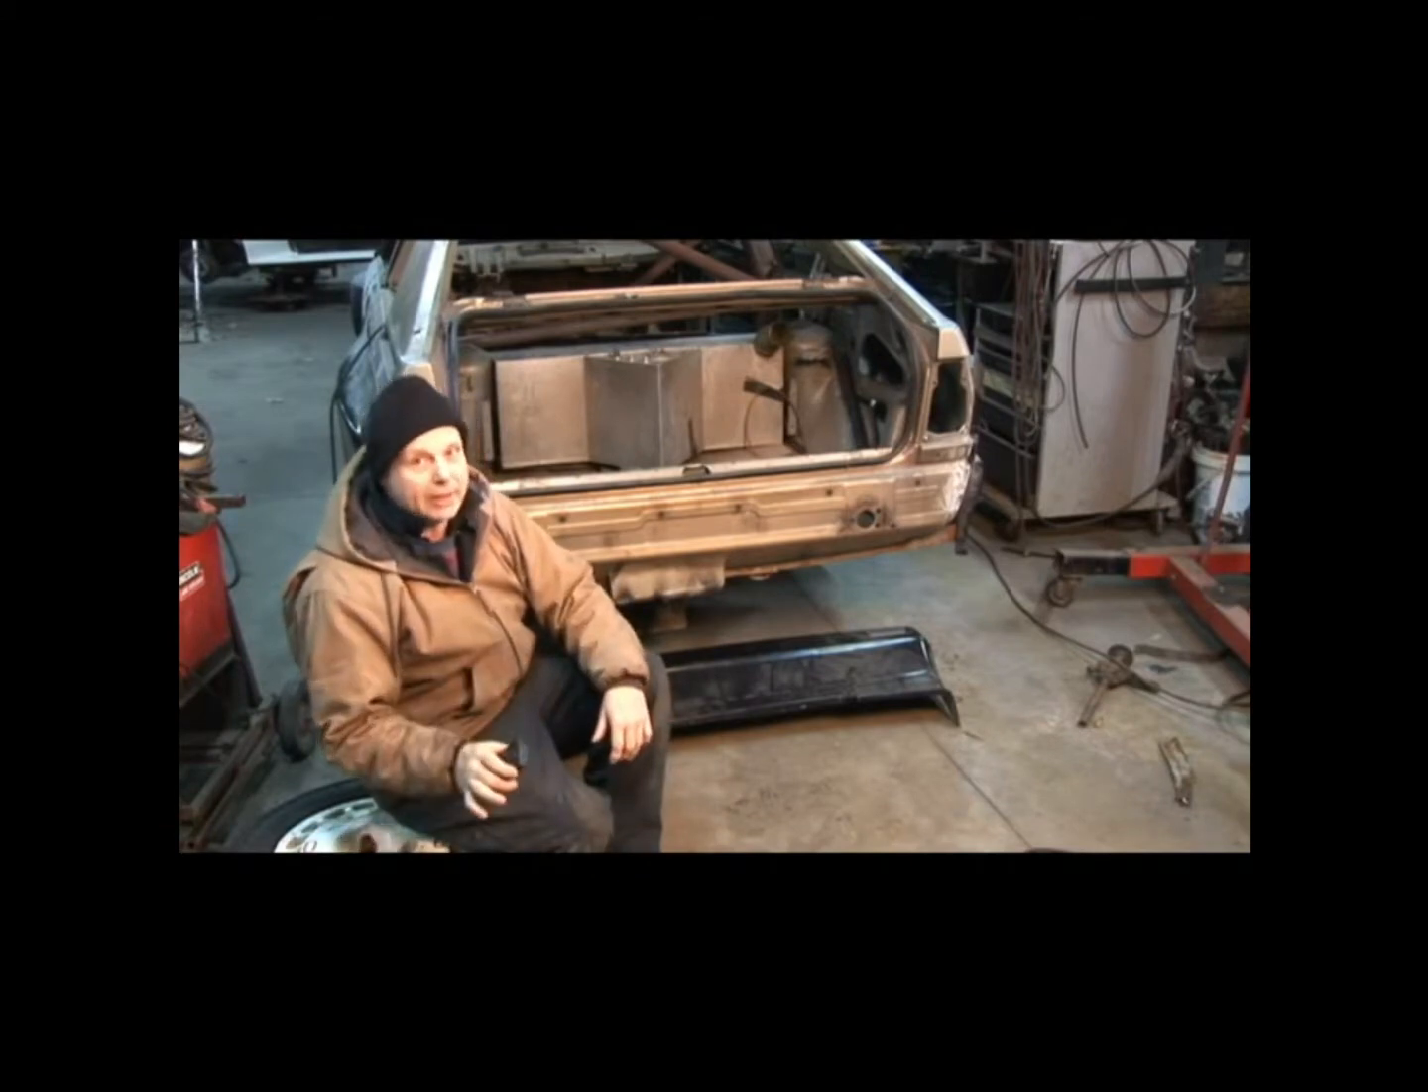What we've got to do now is we have to put the rear bumper on.